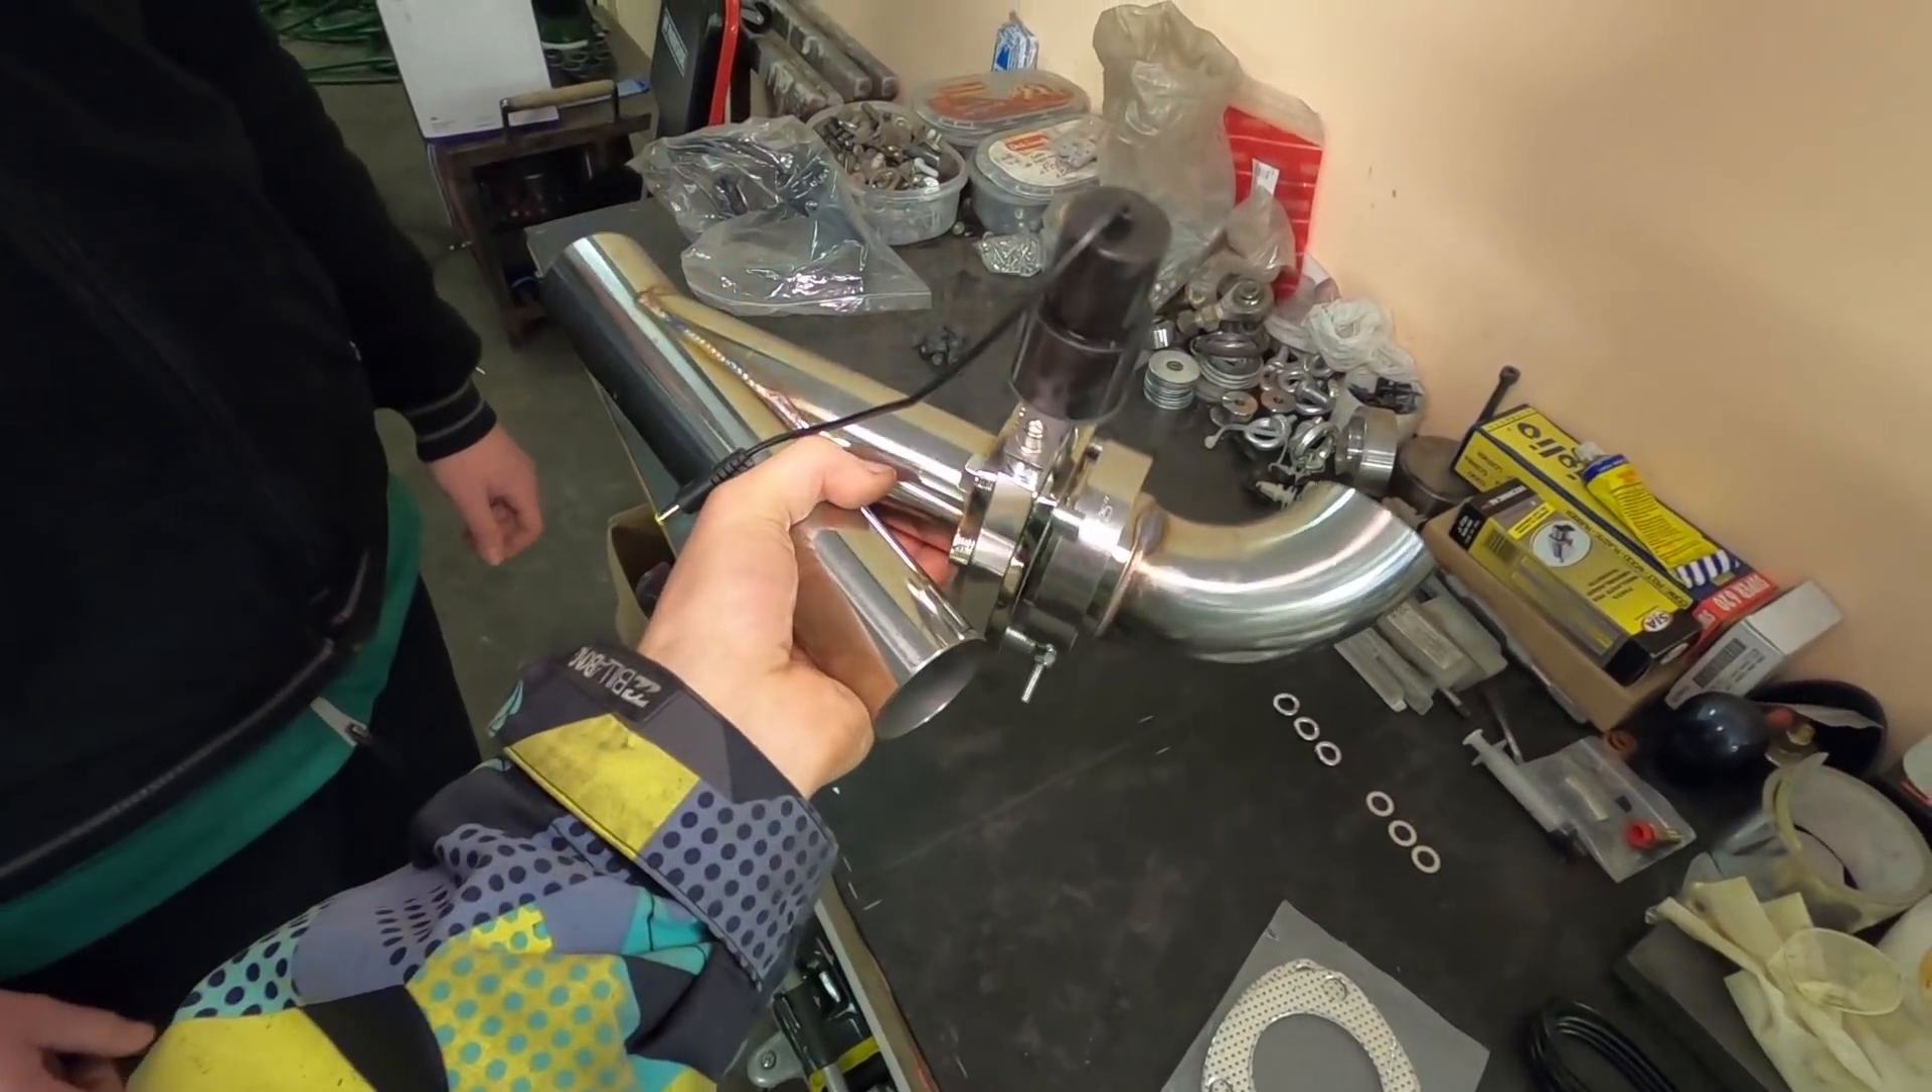Abbiamo assemblato Tutto il valvolone In questa posizione.